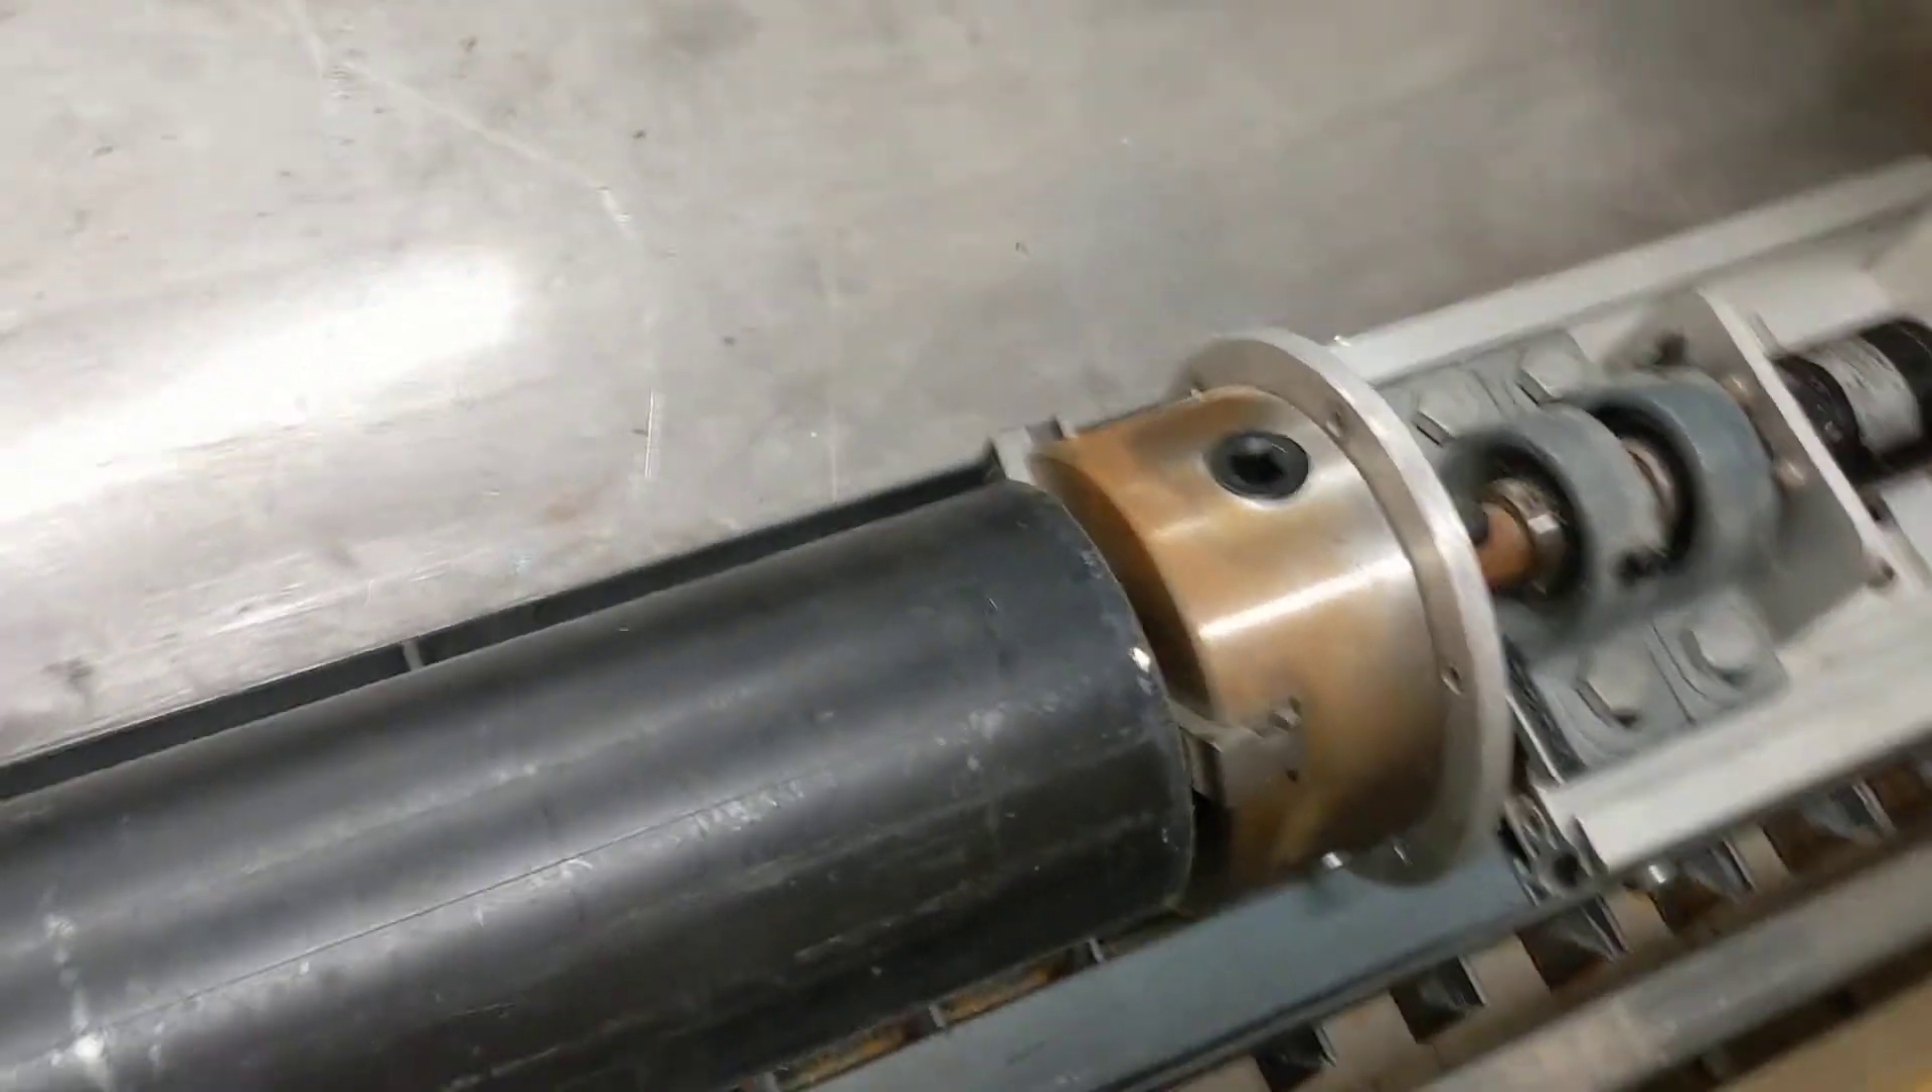So there we go, chuck is on.